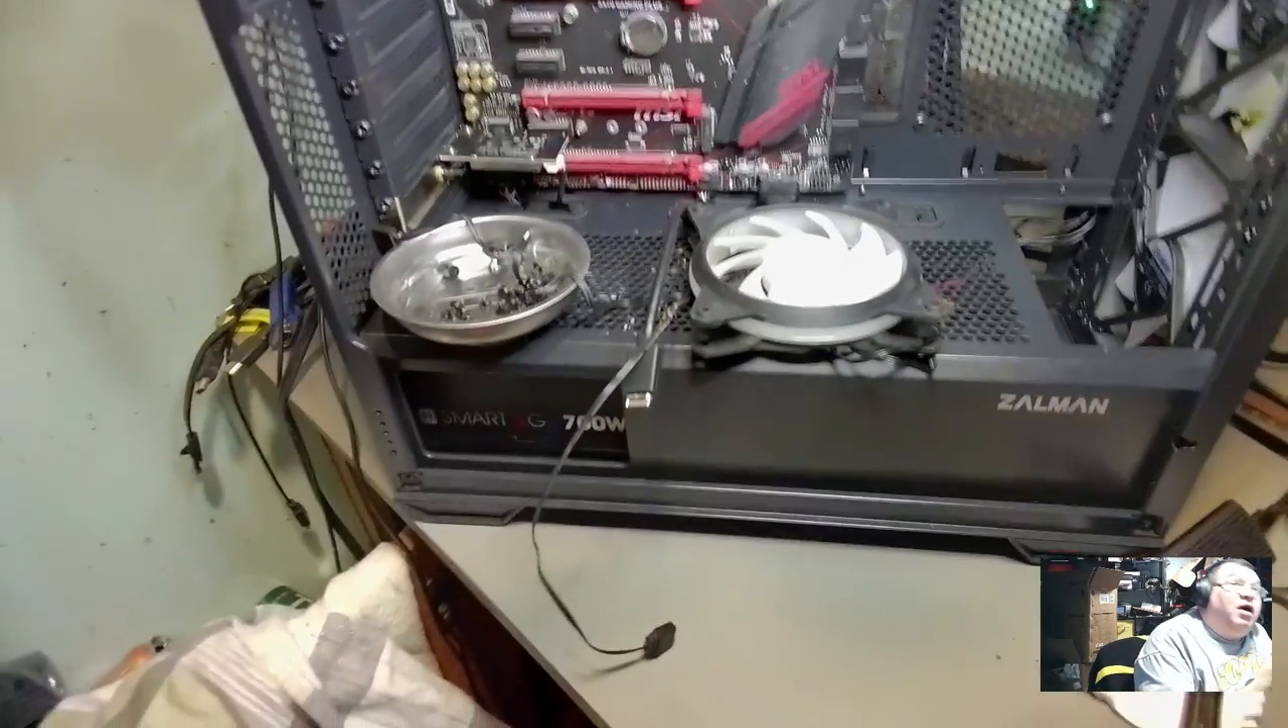Um, I guess before I cut the scene you can see I got the power supply in.